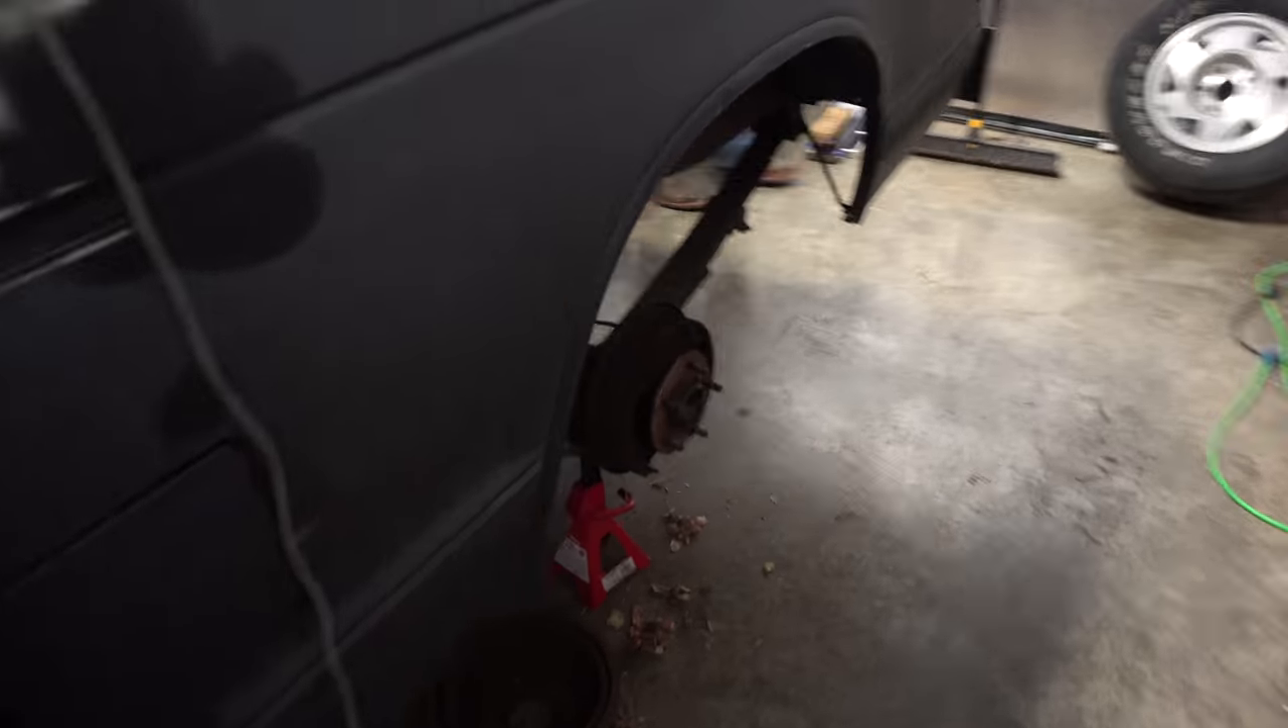We got the rear wheels off and we're getting ready to pop the rear end apart.